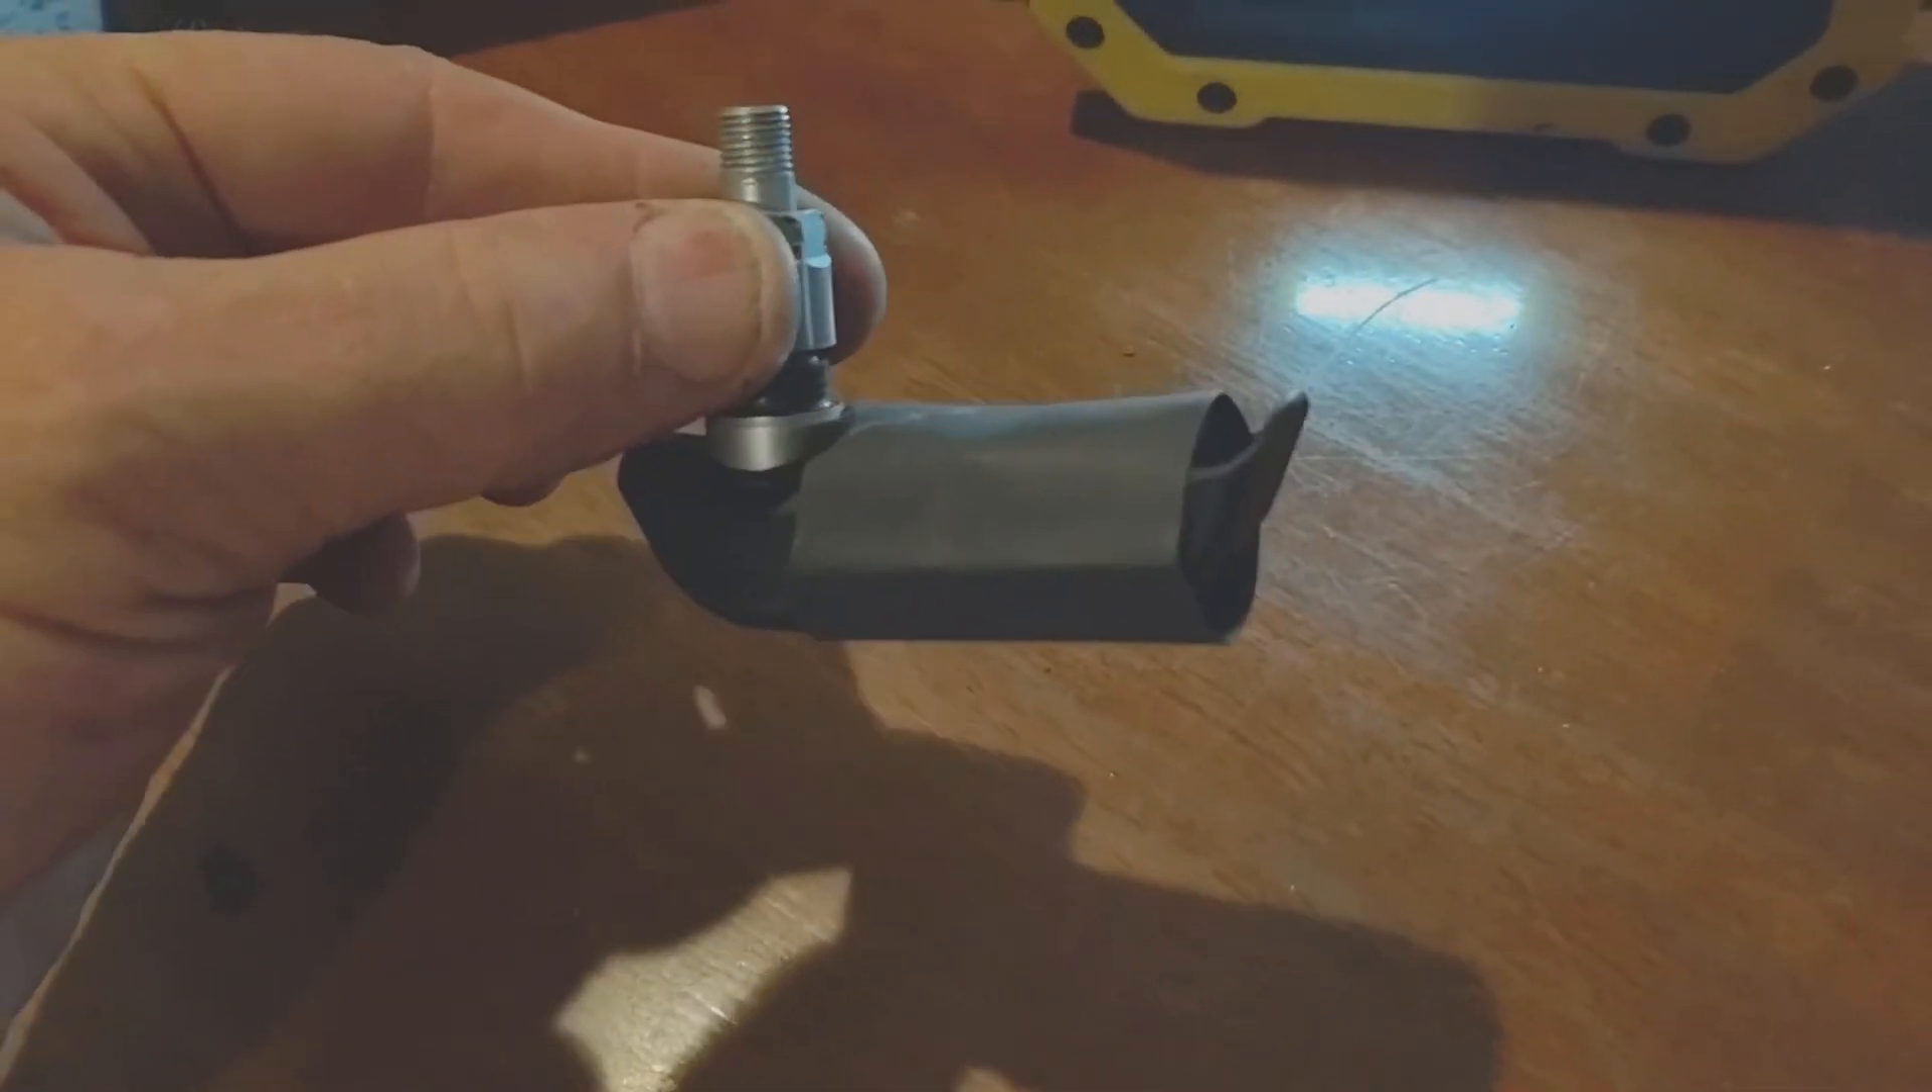So there's the heat shrink pushed on and let's go see how good a seal it does.